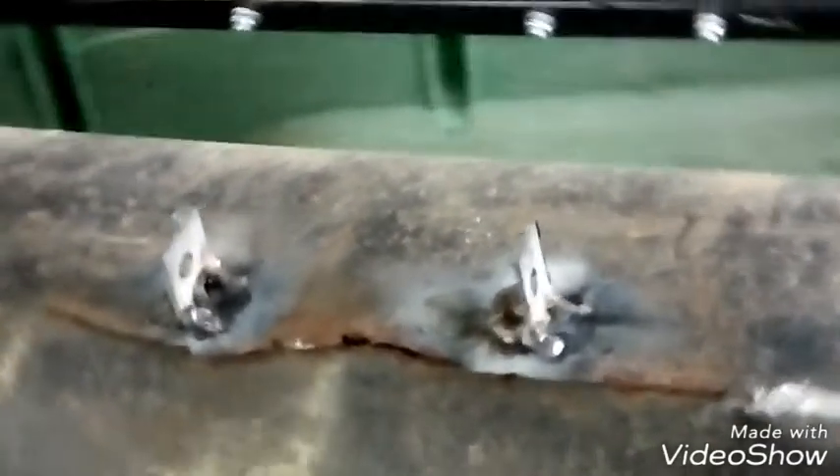Okay, so now I have my dent puller tabs welded on, both of them.